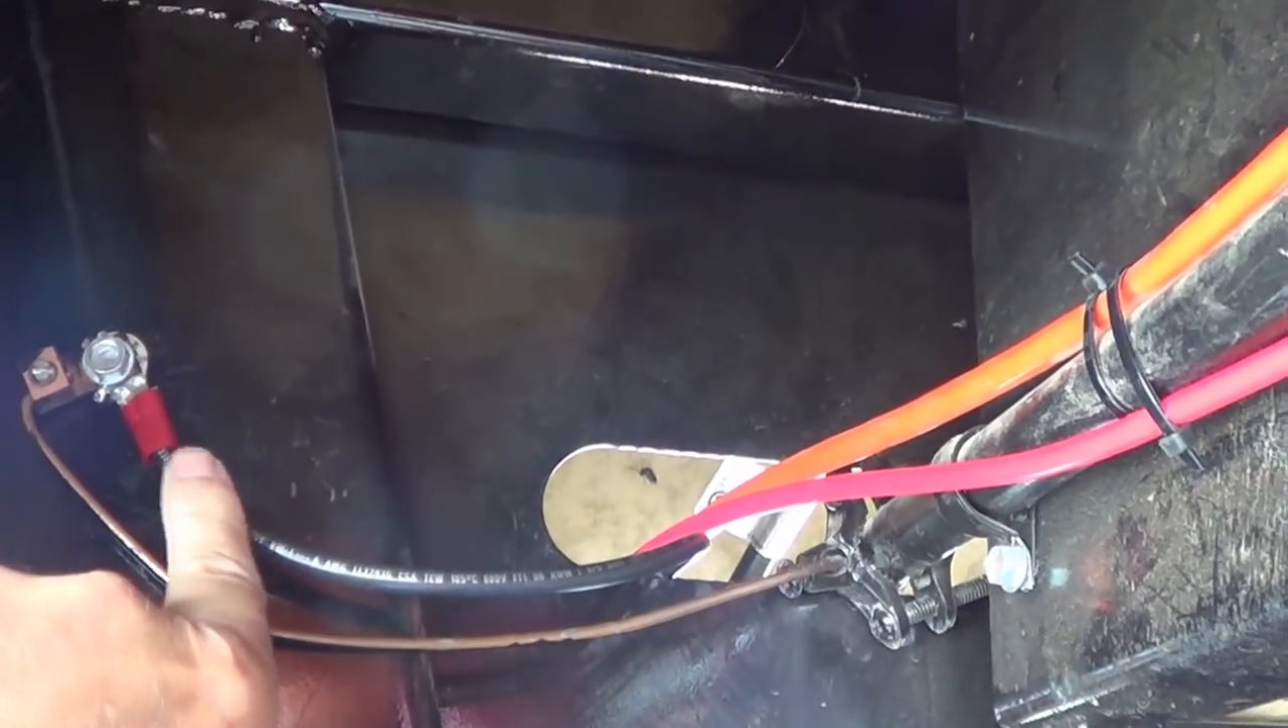I just ran the the negative ground wire and attached it right there and it'll find its way back to the battery bank through the frame.